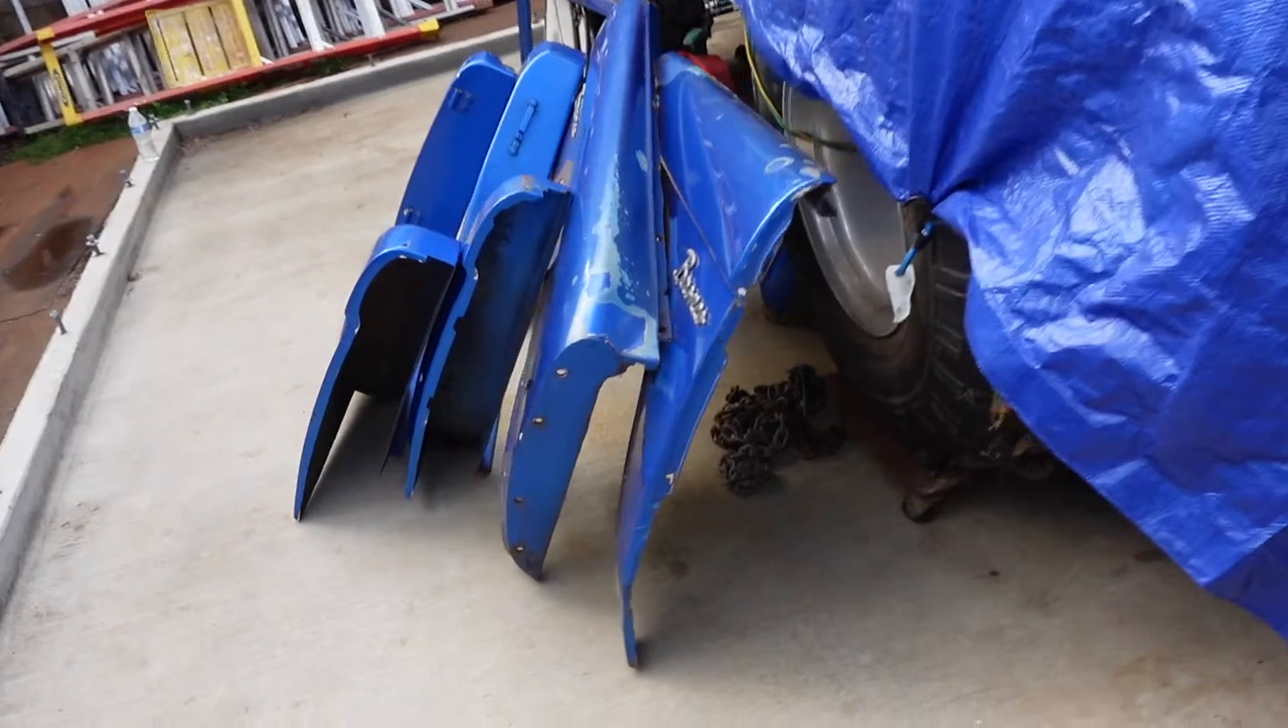As you can tell I took off the front grille and the fenders here.